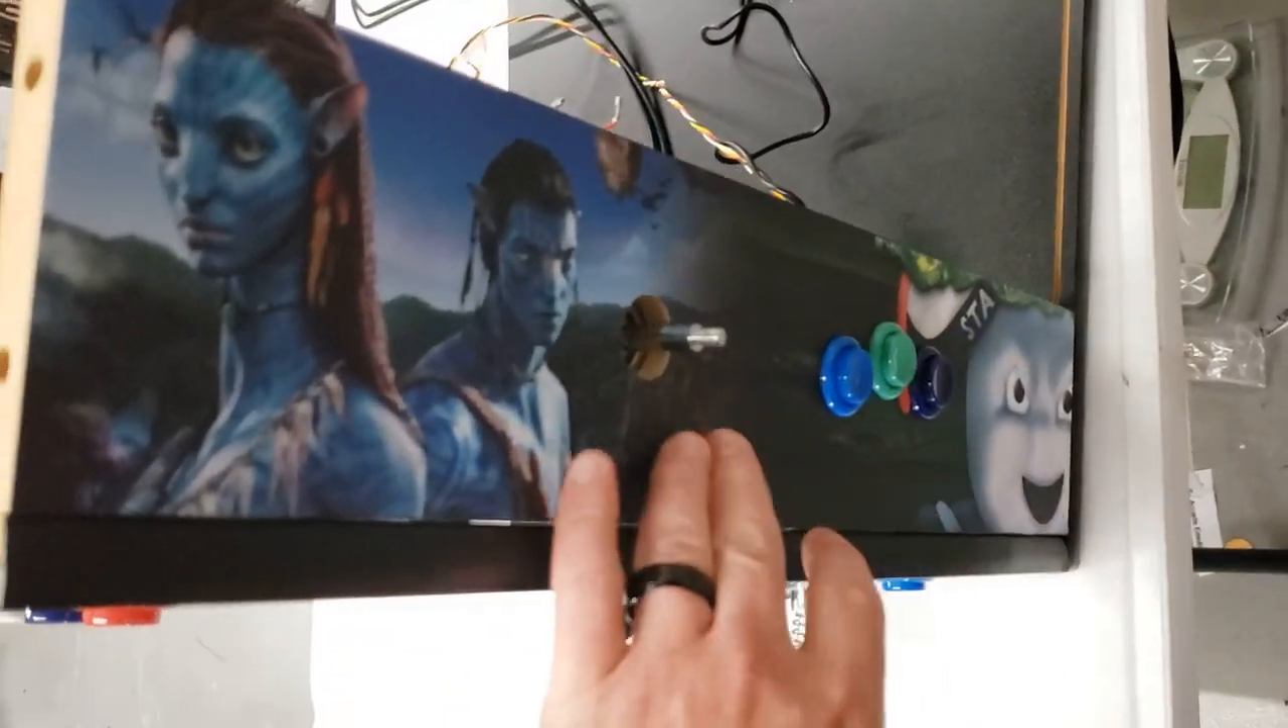I haven't put the ball top on yet.